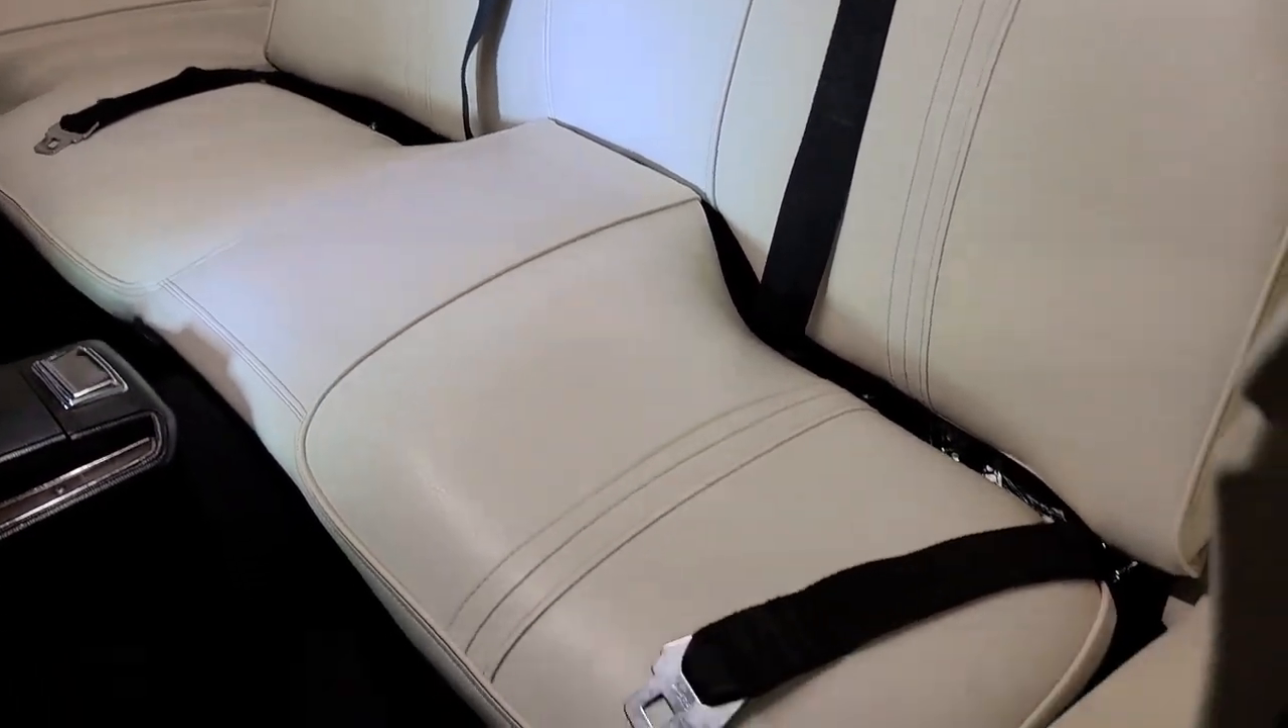Okay, so I've set the seat in the car. I've made sure that the seat belts are free.